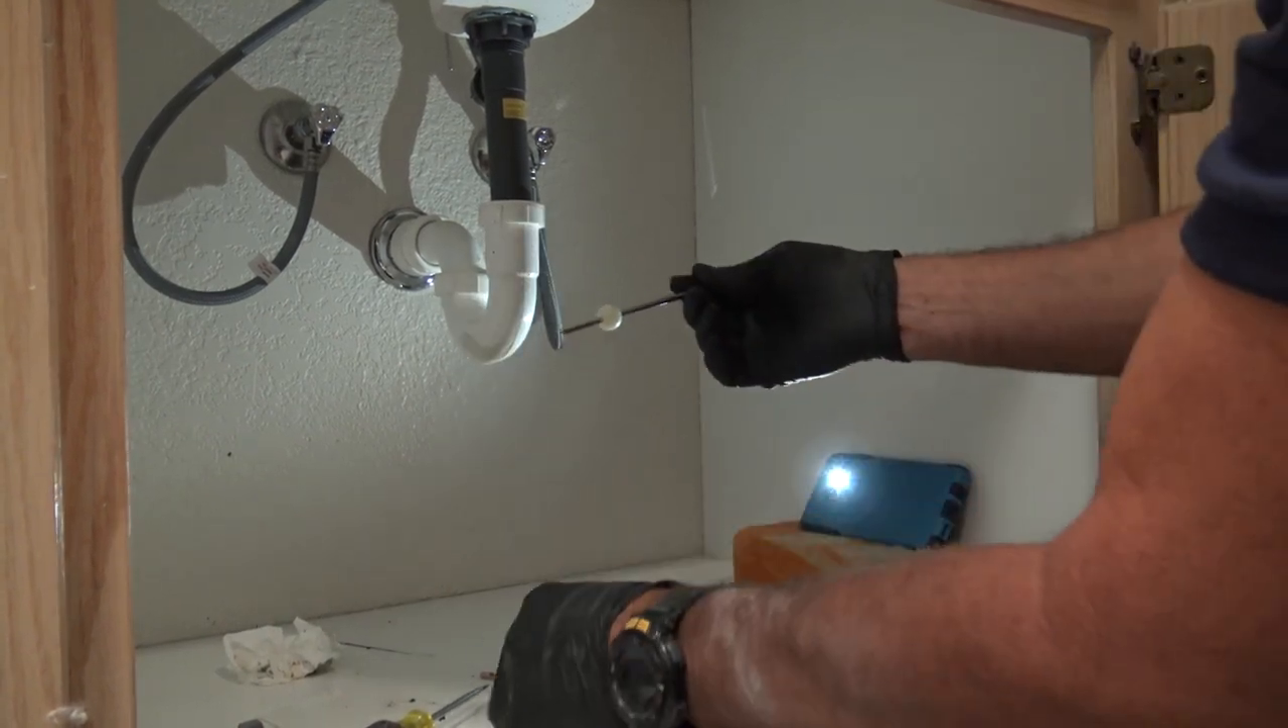The drain is connected.